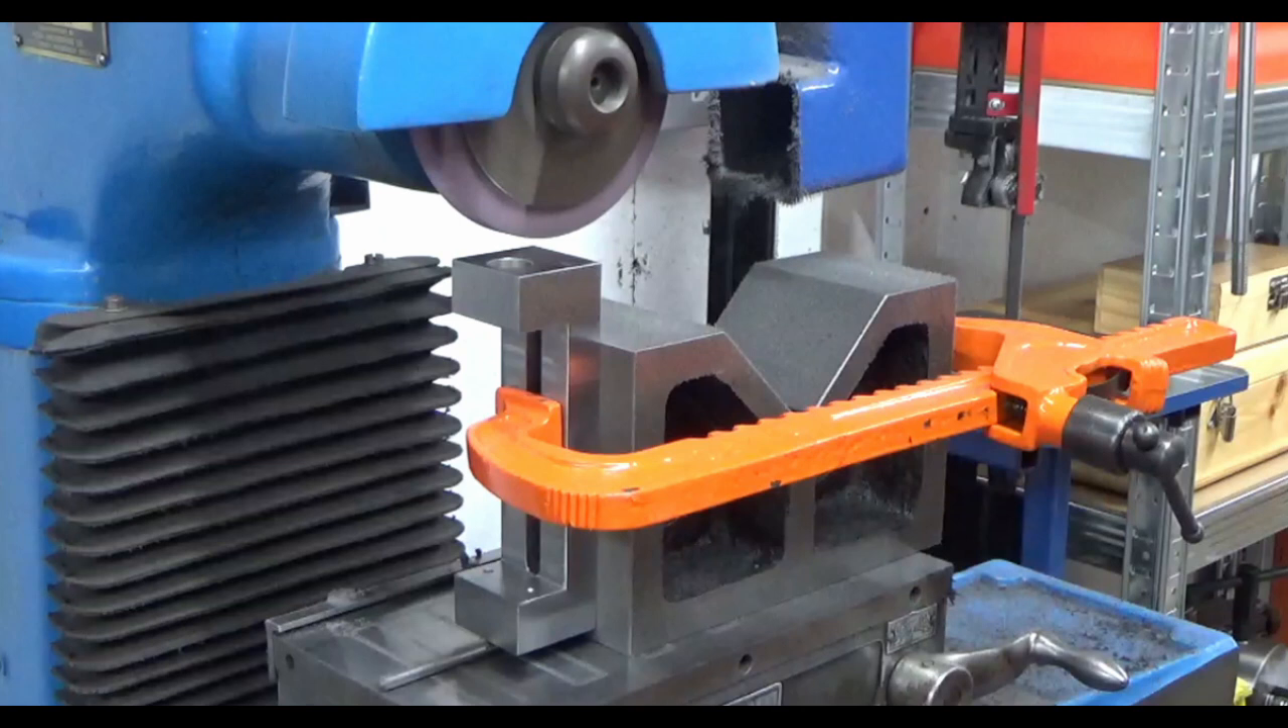You can see here we've got a big v-block on the table so lots of support for the part here and we've got the part clamp to the v-block using a carver clamp.